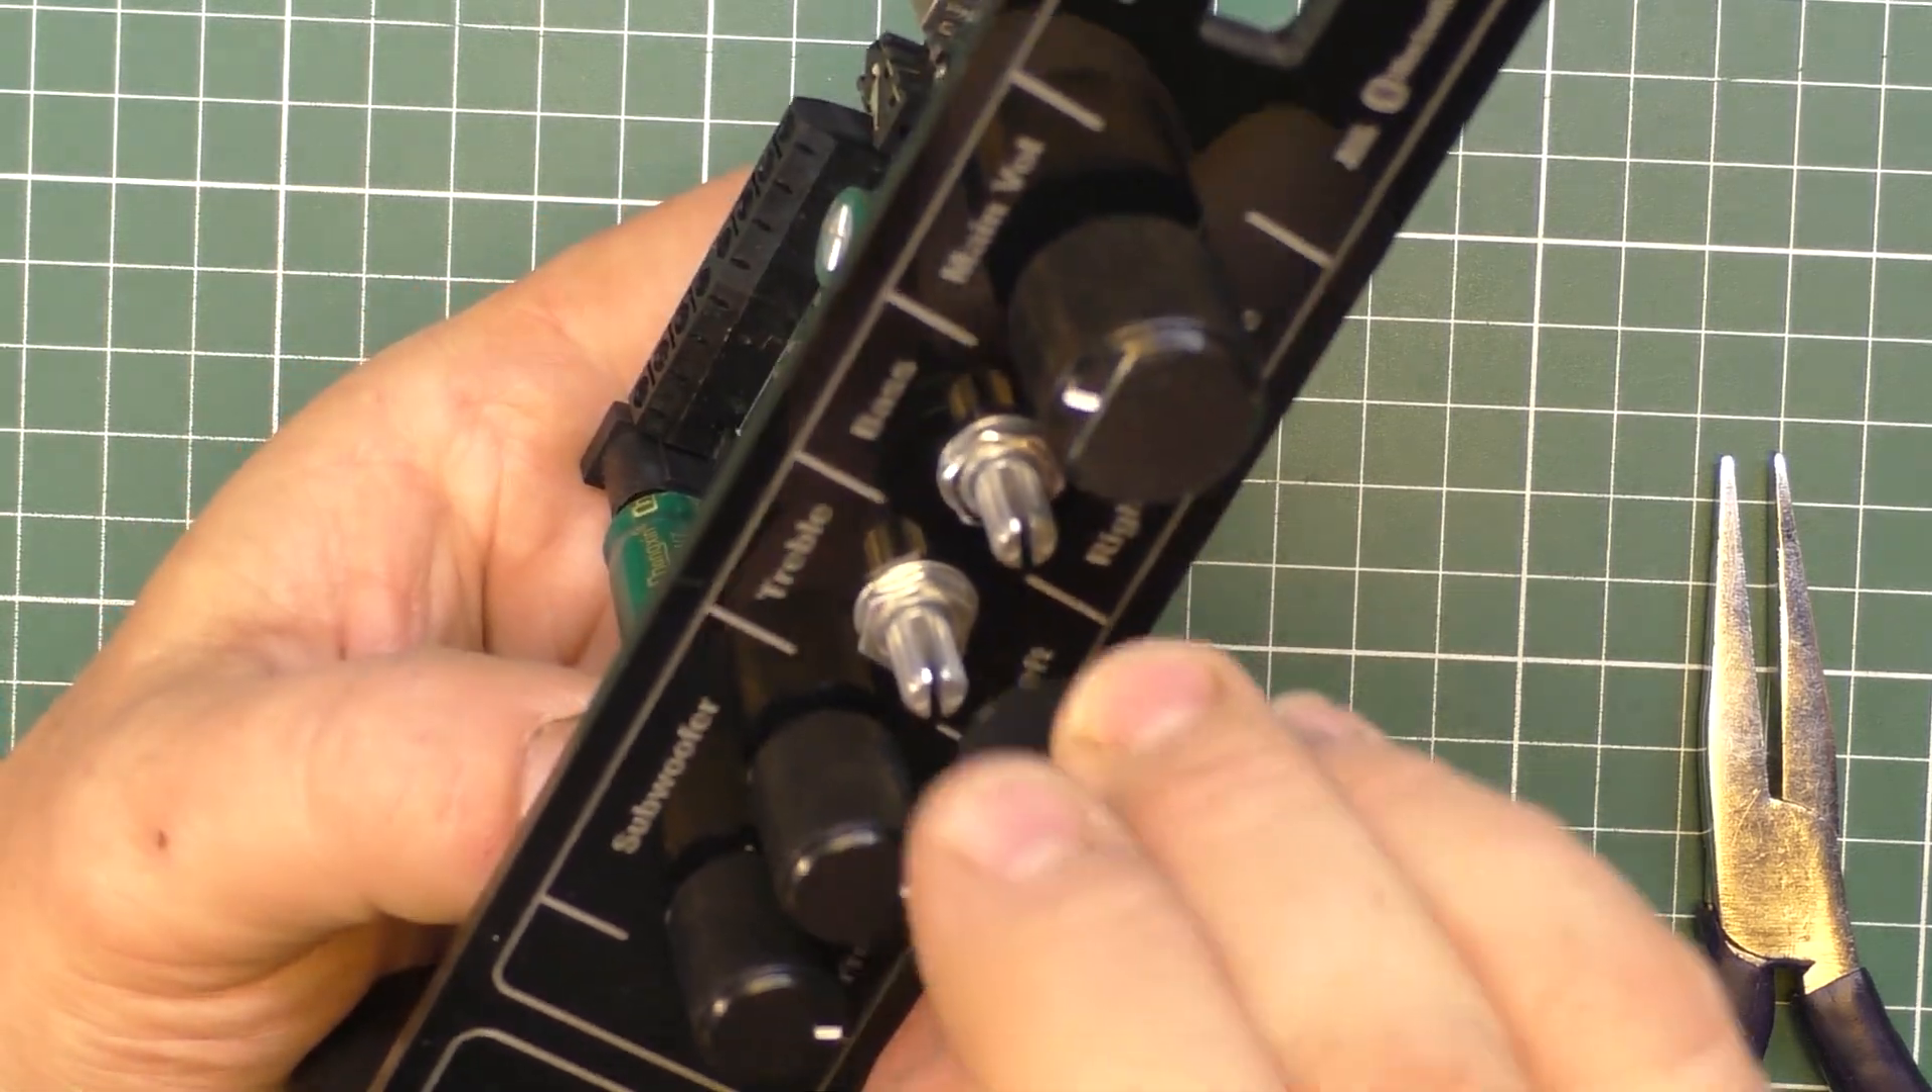Осталось надеть ручки на оси потенциометров и энкодера.